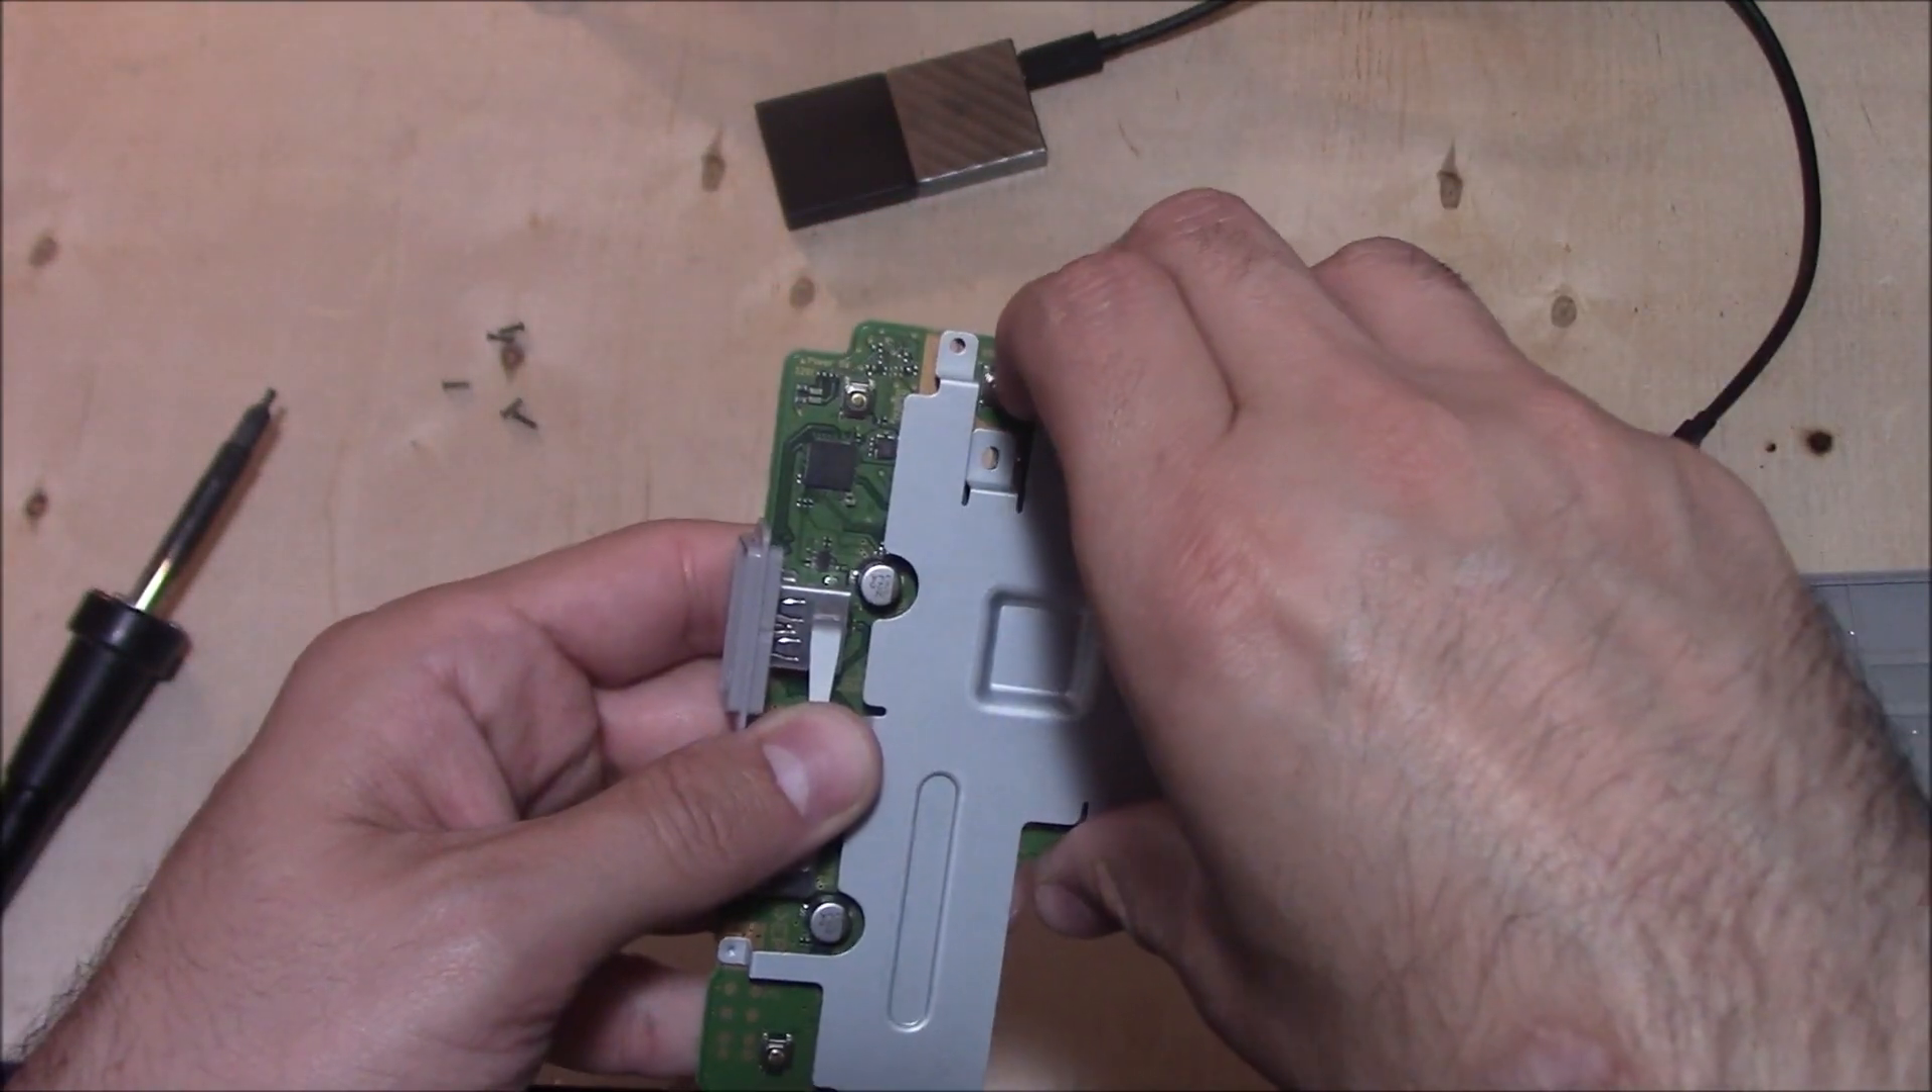And out comes the motherboard. Now, we still have this heat shield or heat sink.